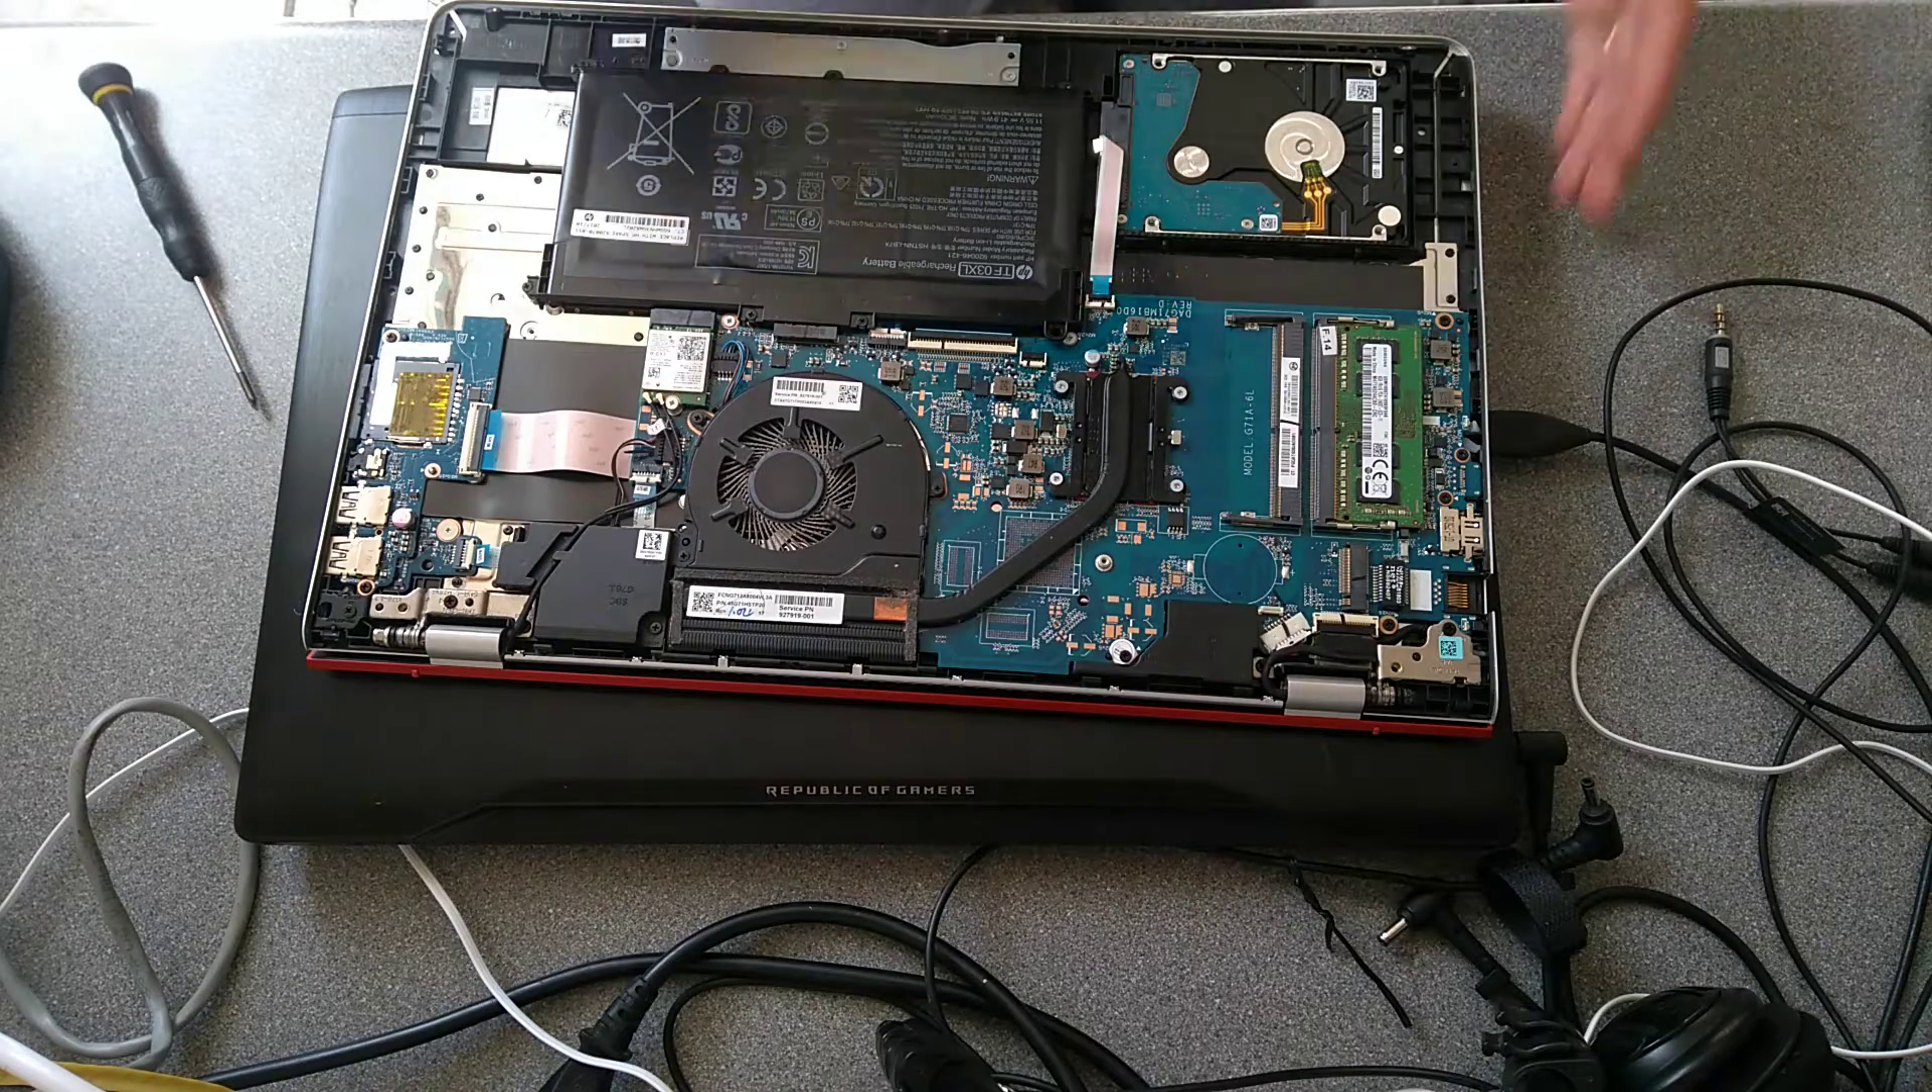There we go, that's the underside of the machine off.